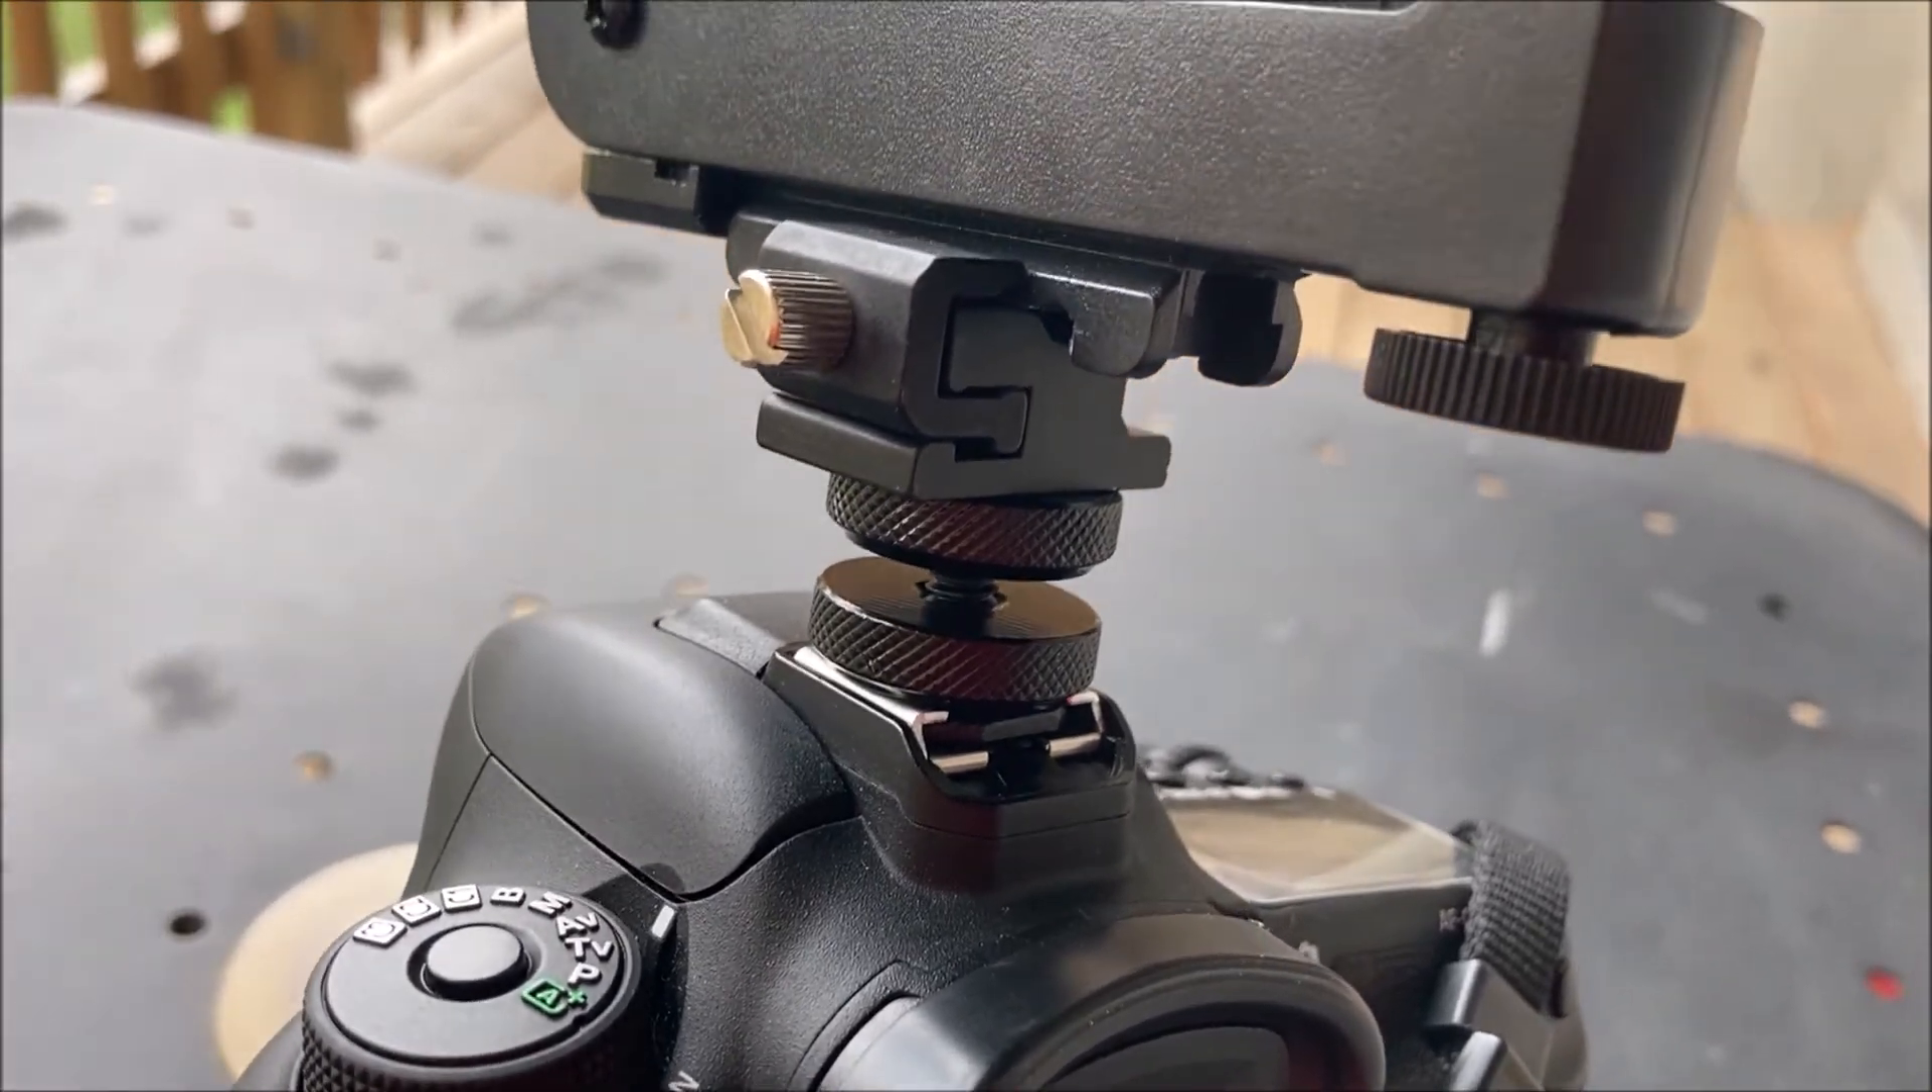And the bottom thread is nestled down against the hot shoe so it holds it into place.